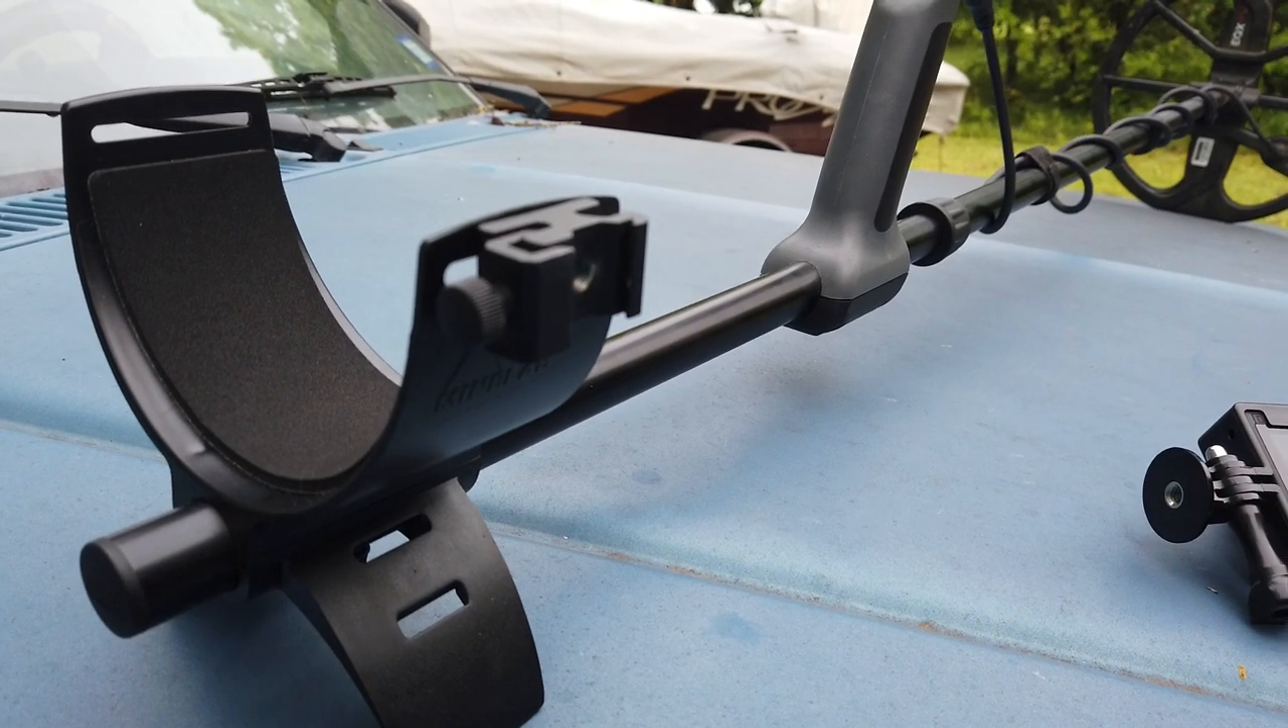I got the, um, cold shoe attached to the armrest.